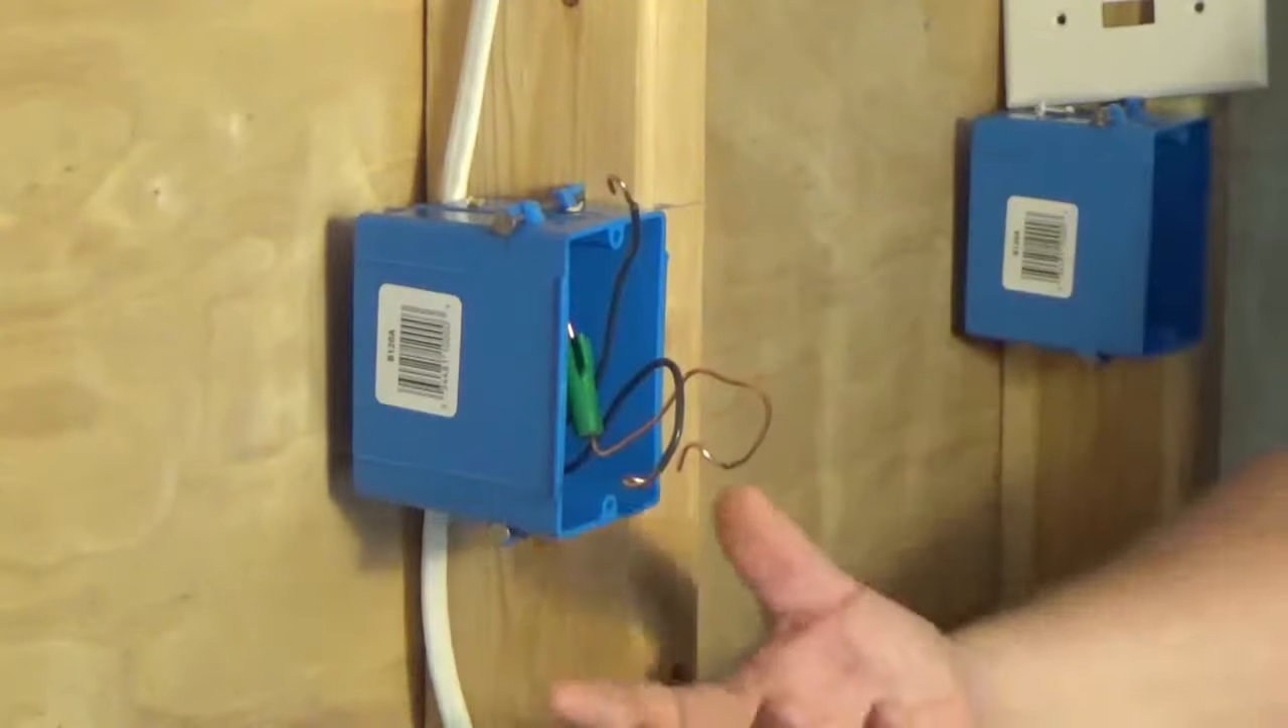So, I'm going to remove the wire off the screws. we removed the single pole switch.